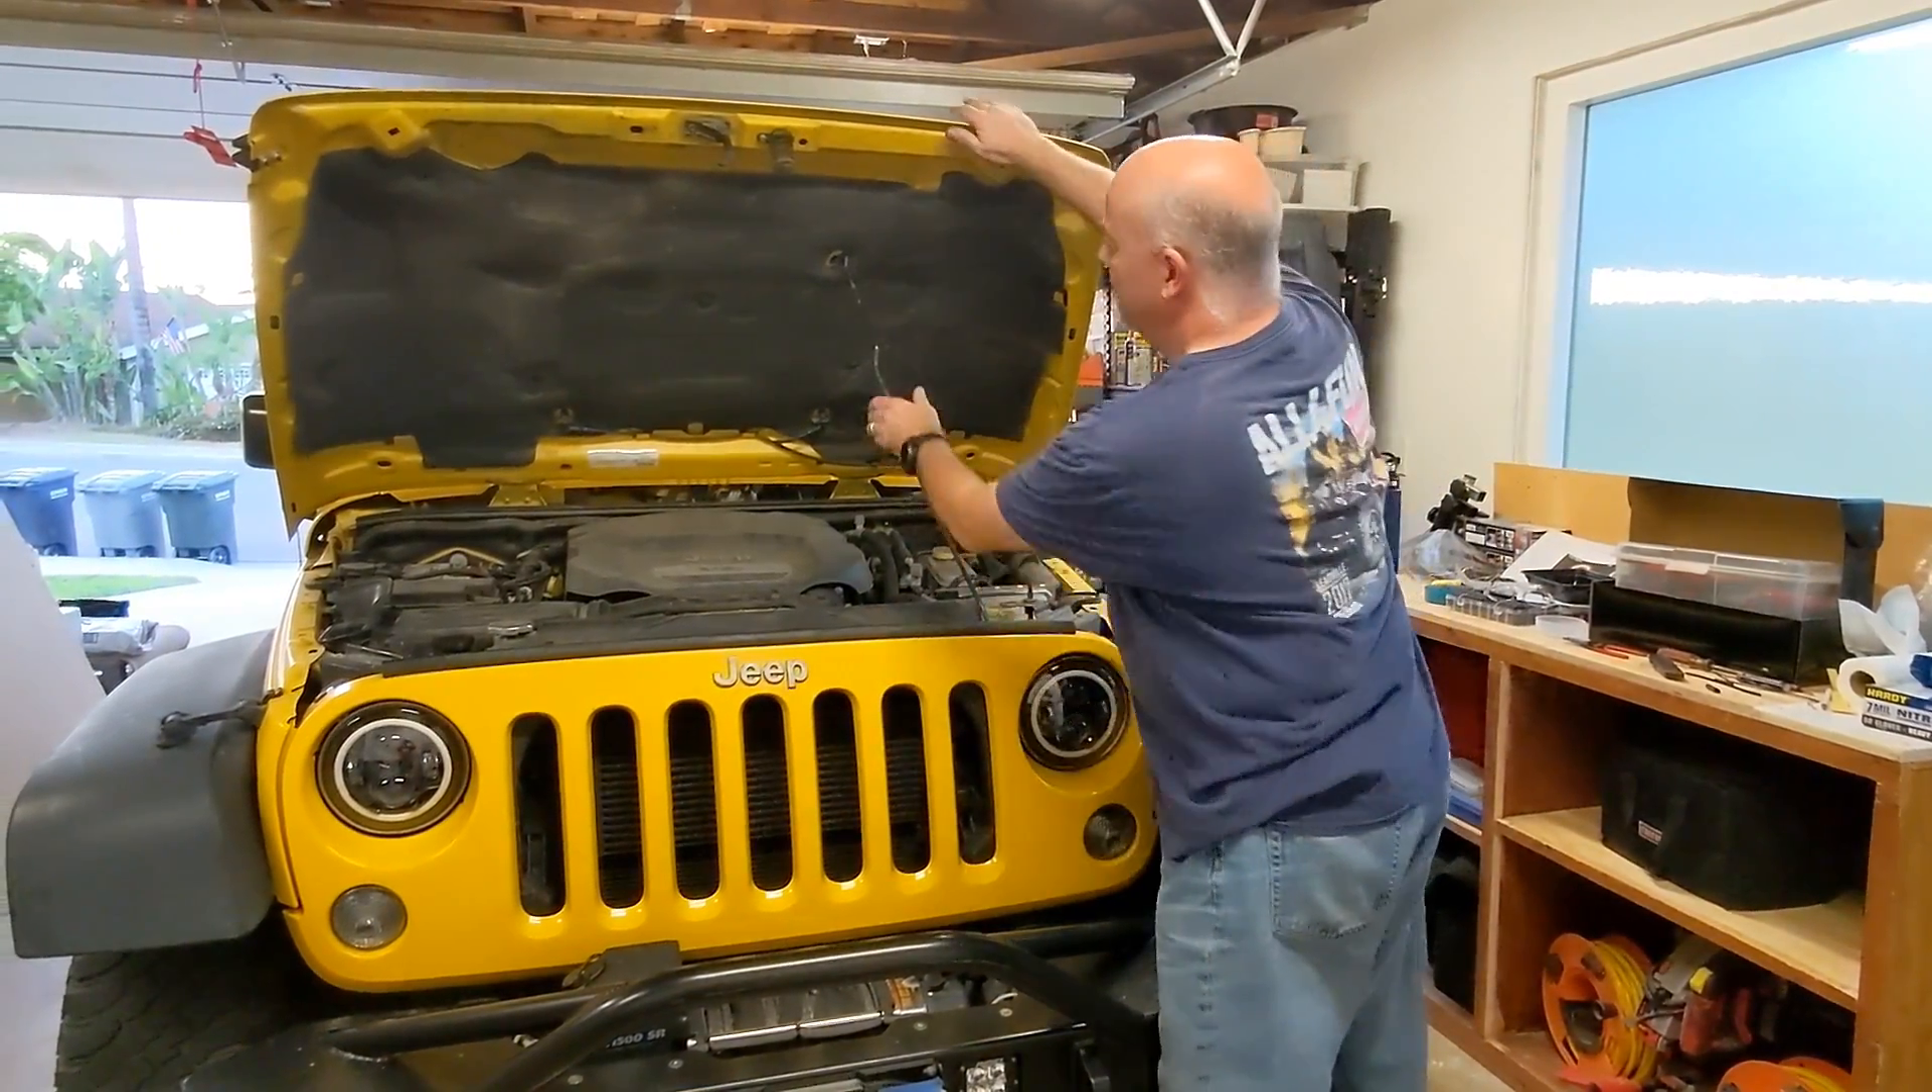Now with the grill on, we're ready to close the hood.